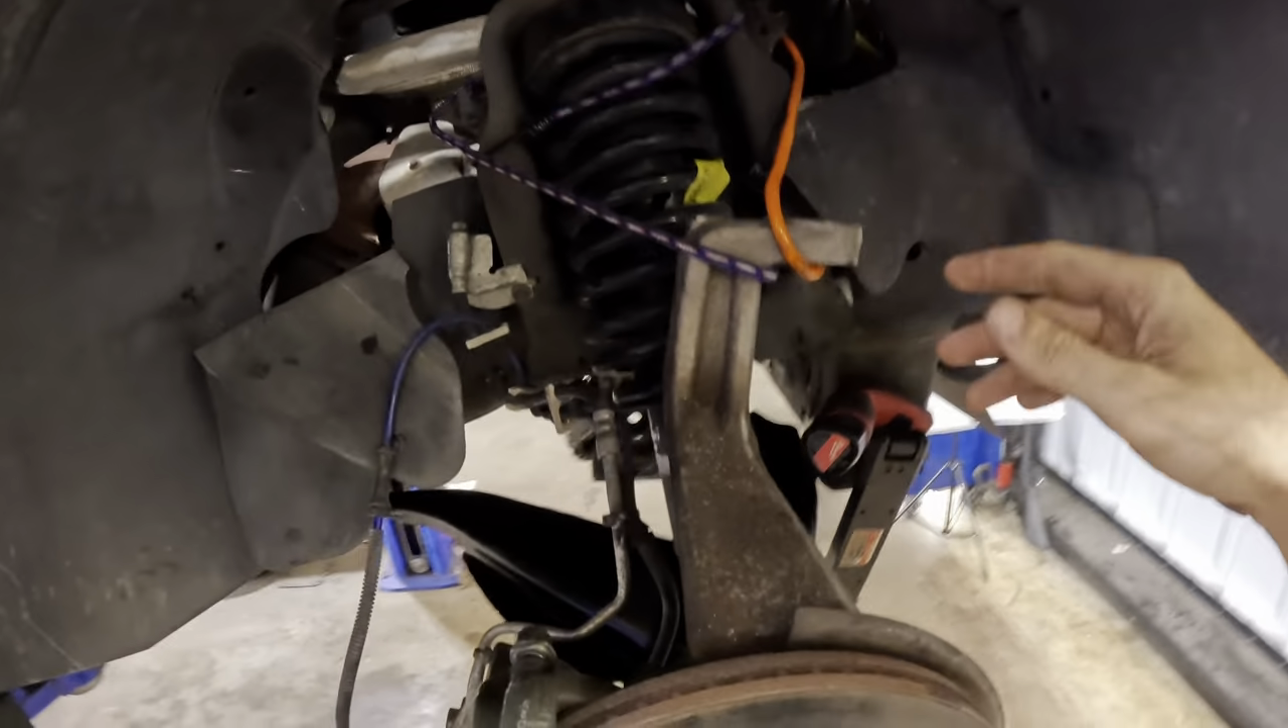What we do not have is the upper so this thing's just kind of hanging out with bungee cords.